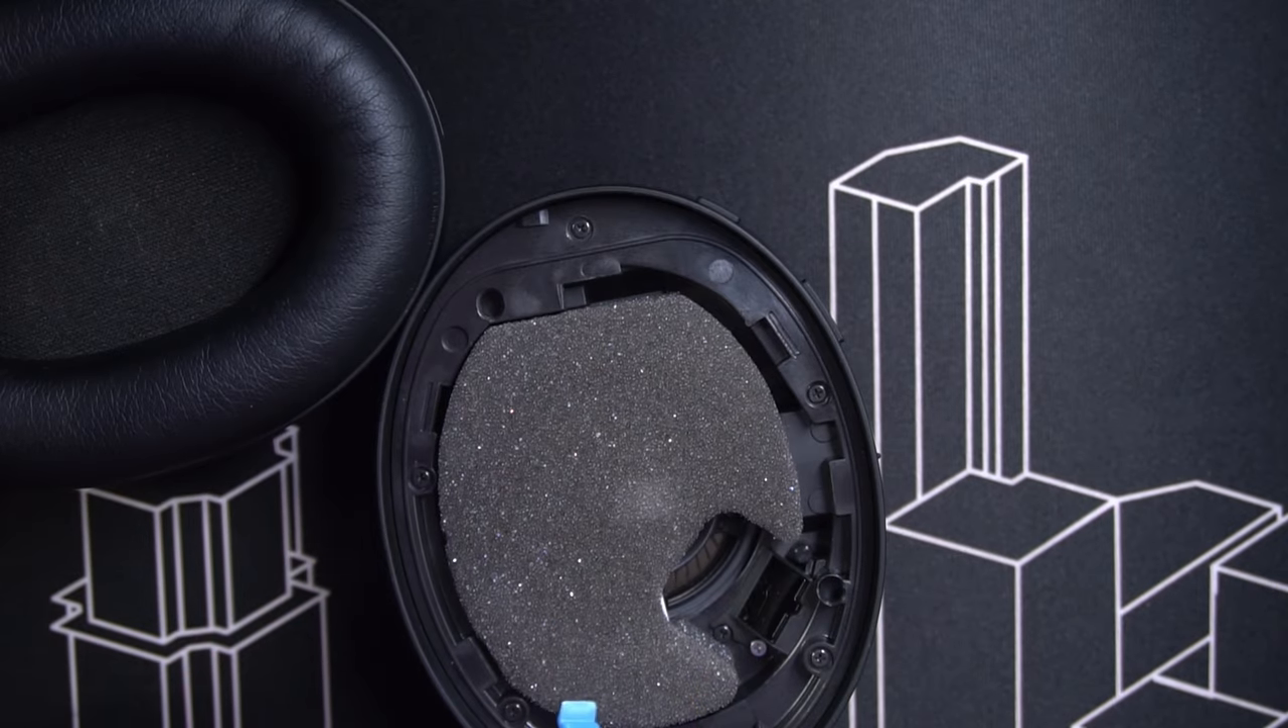So we have freed the cushion from the earcup.